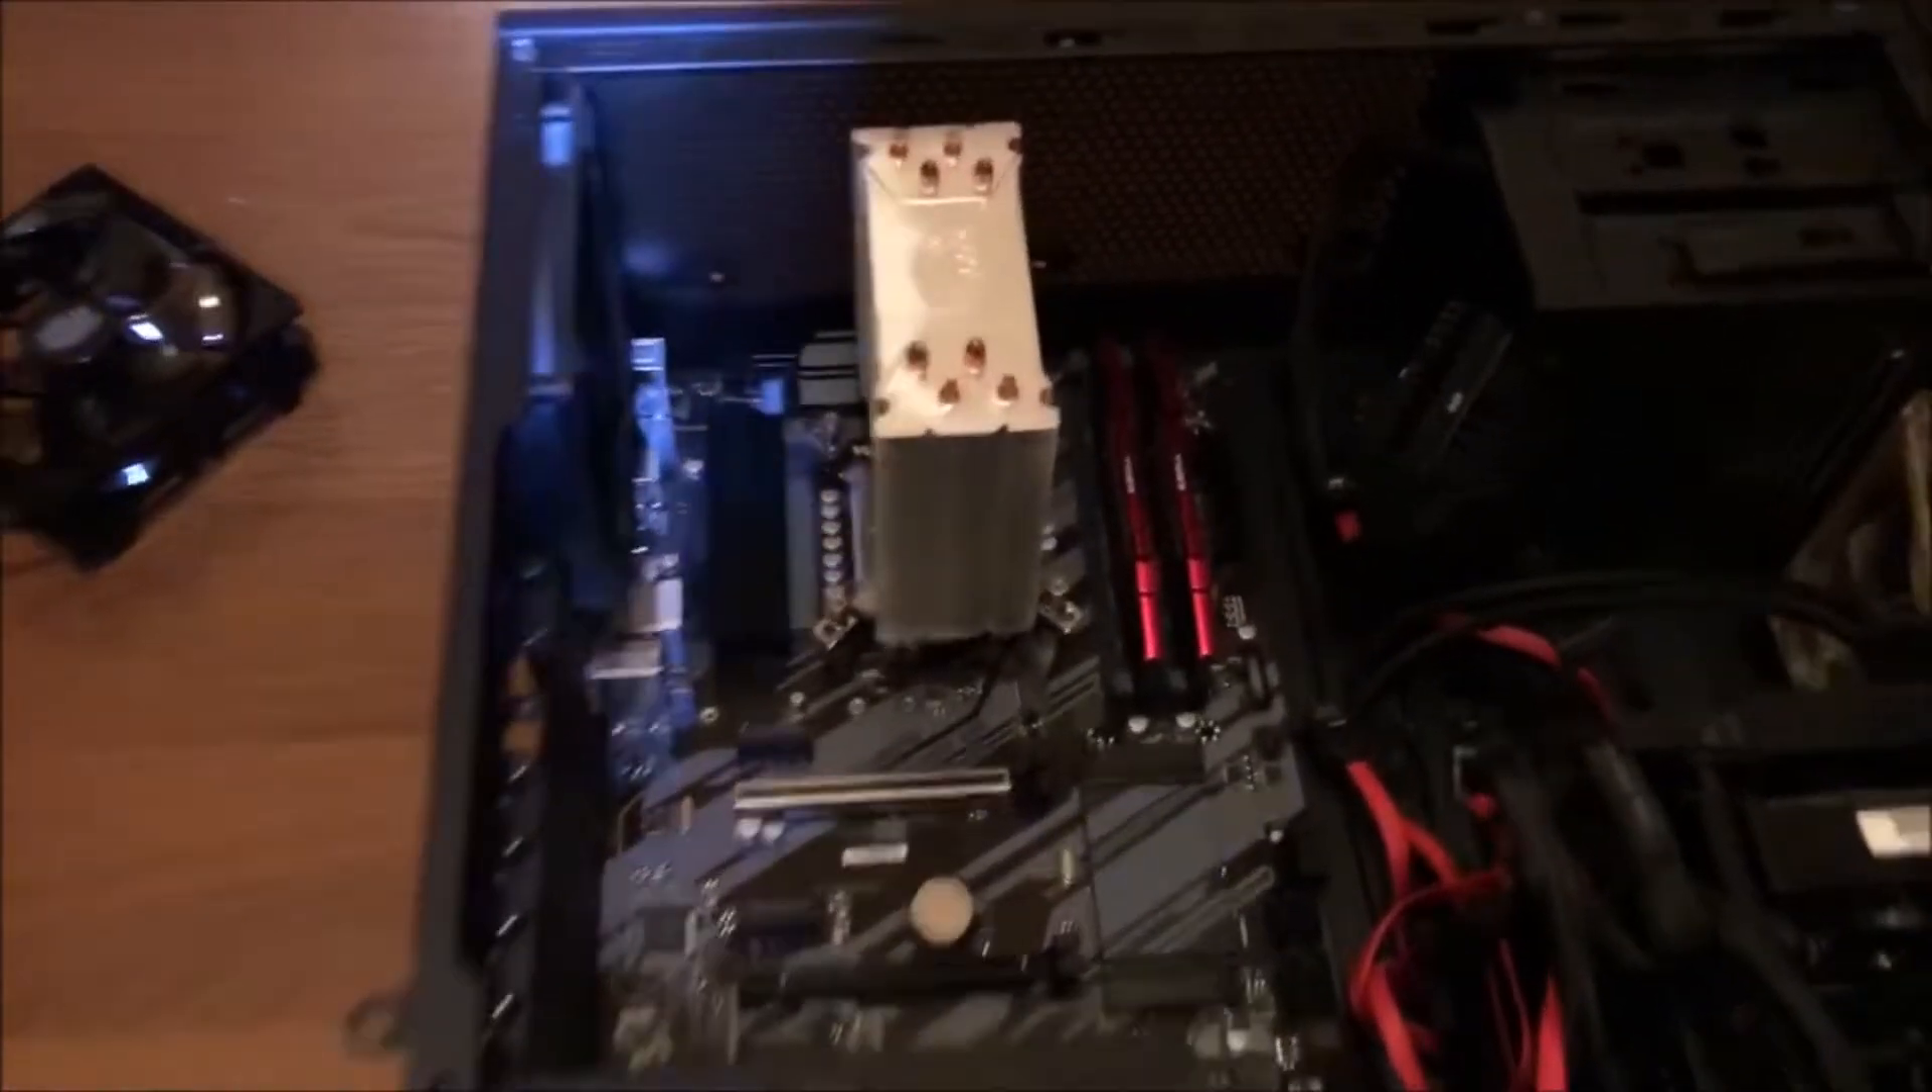We got the heat sink on.